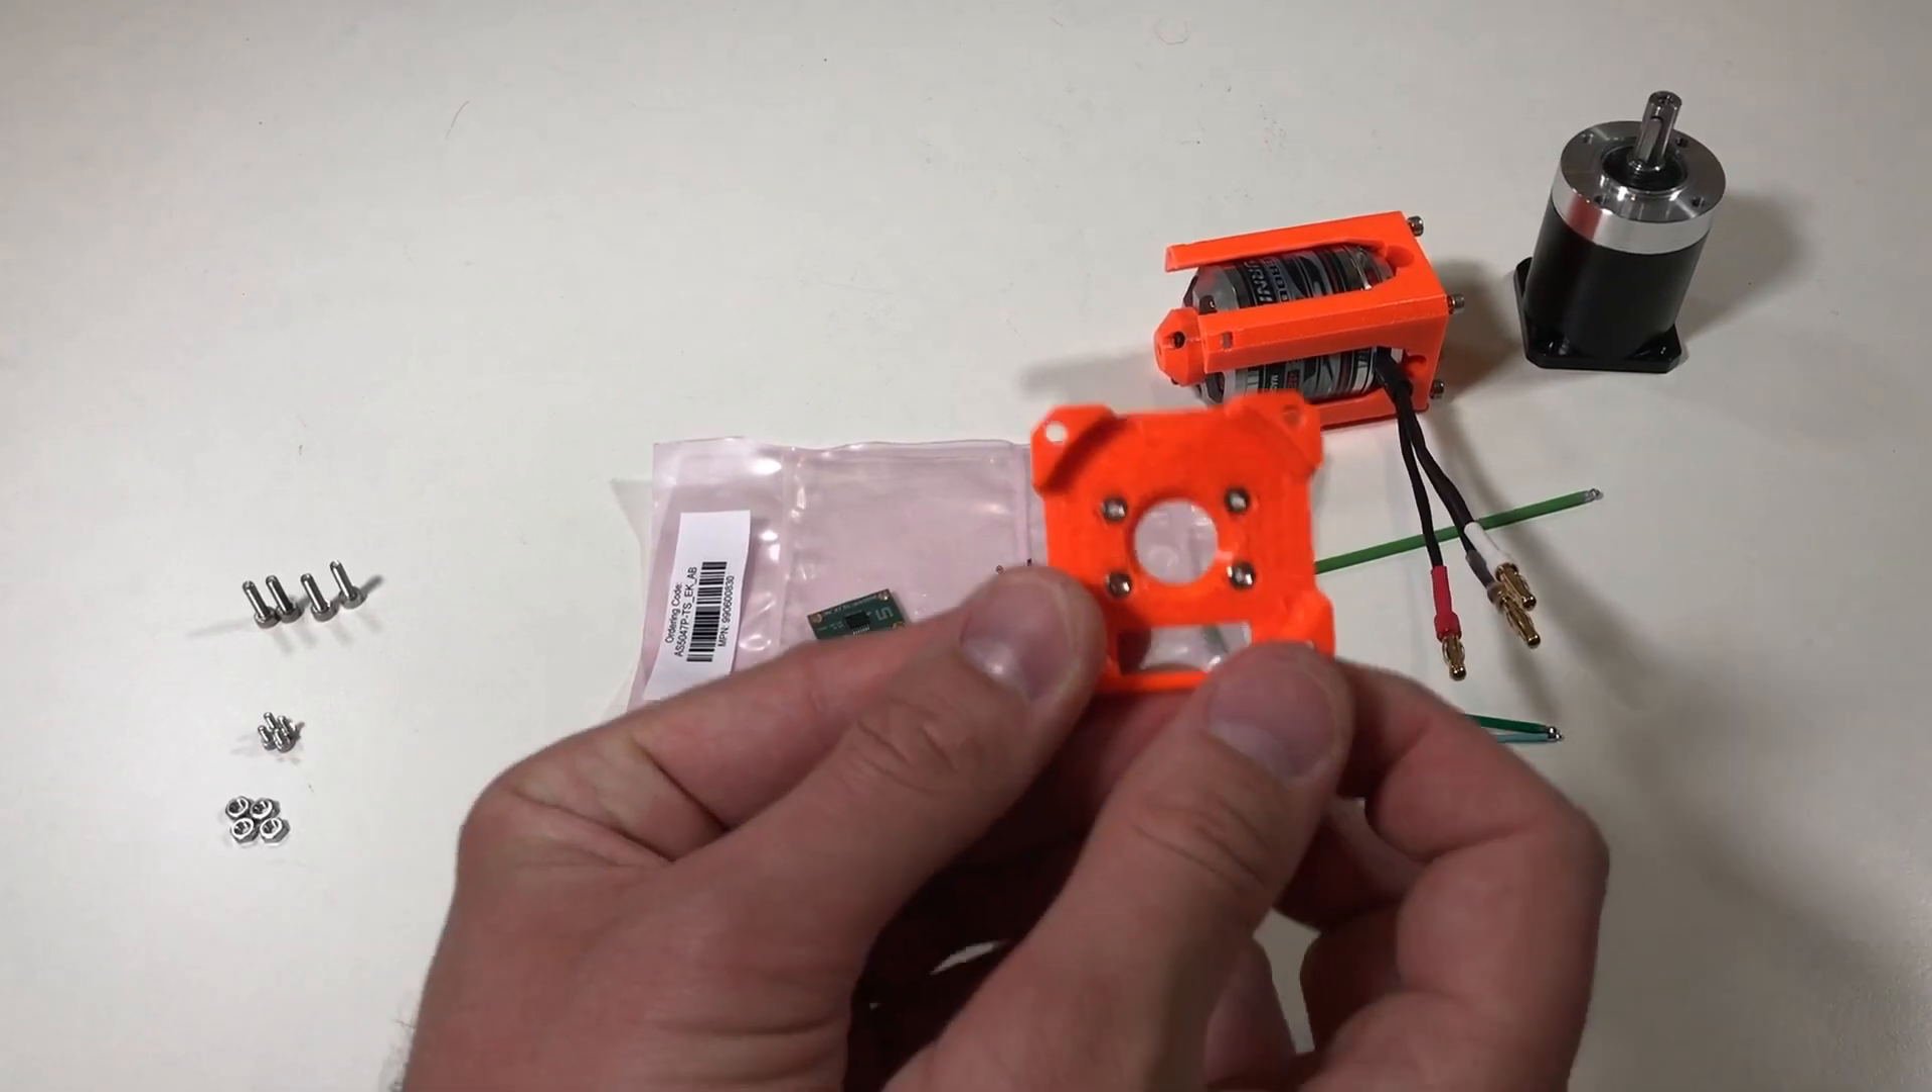I already put here four nuts.